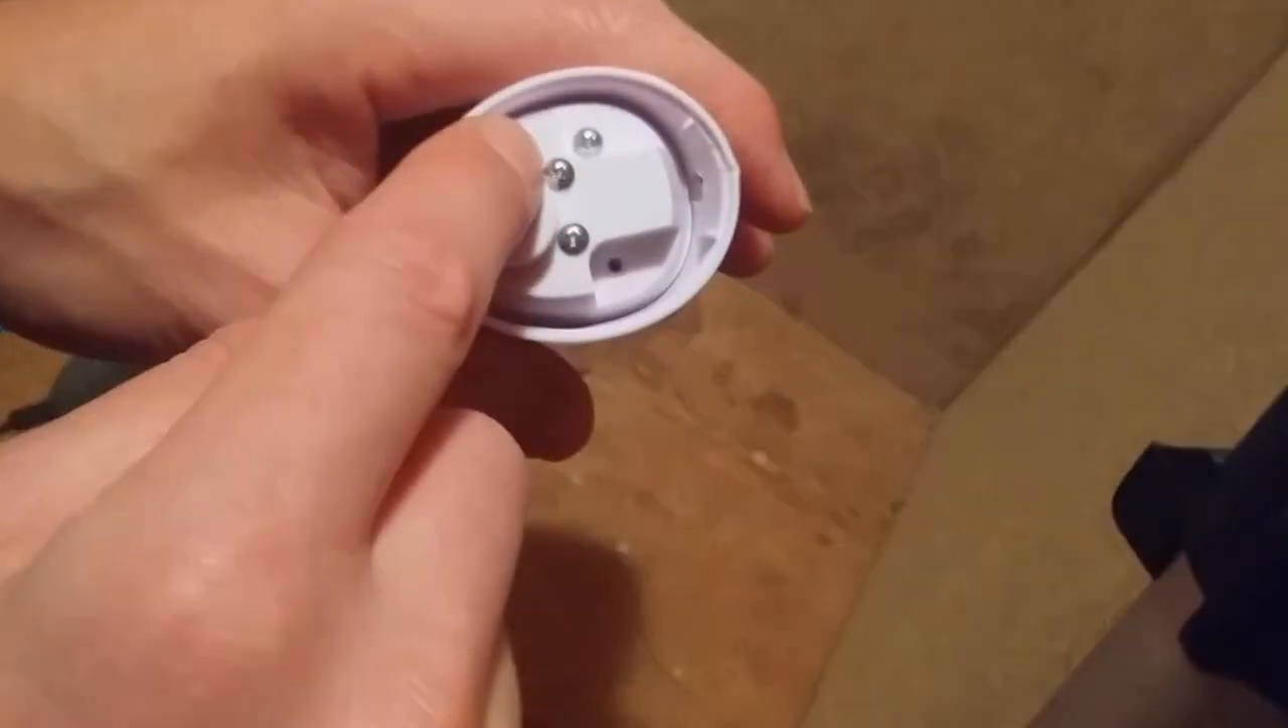Donc, j'ai commencé à remonter les vis. Là, j'en ai mis une, deux, trois.